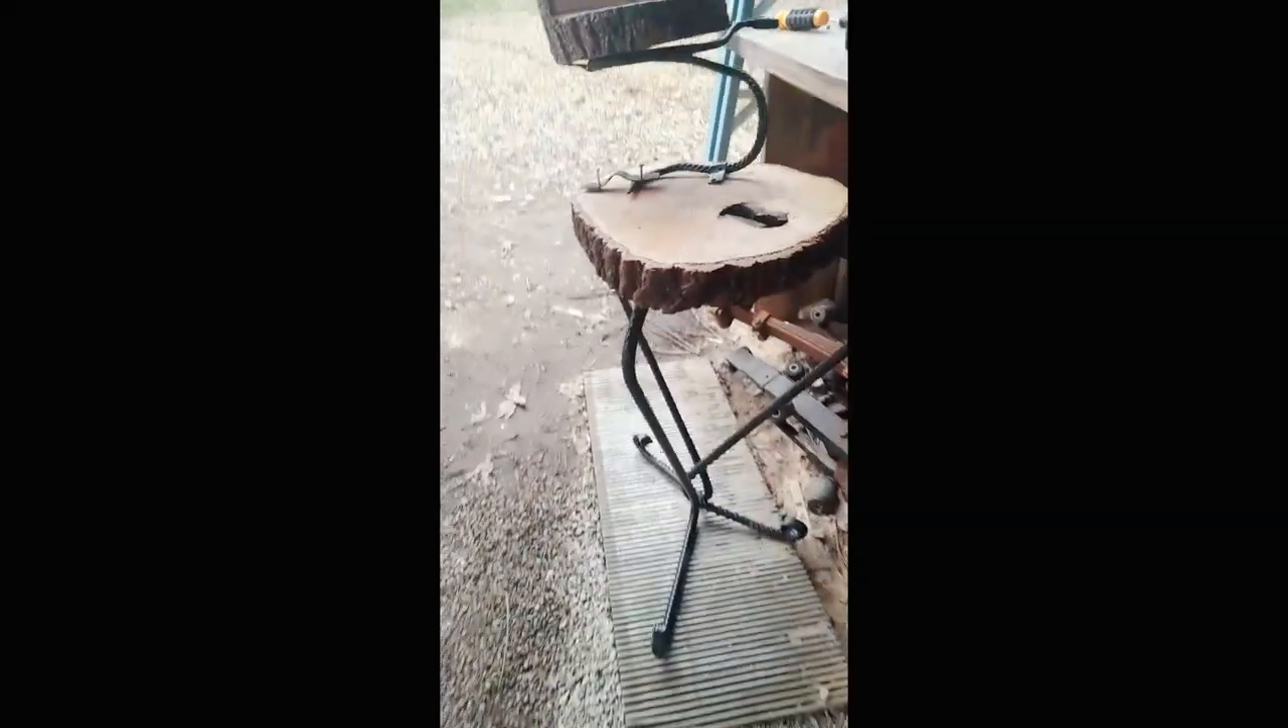As you can see, we've got the legs all together.